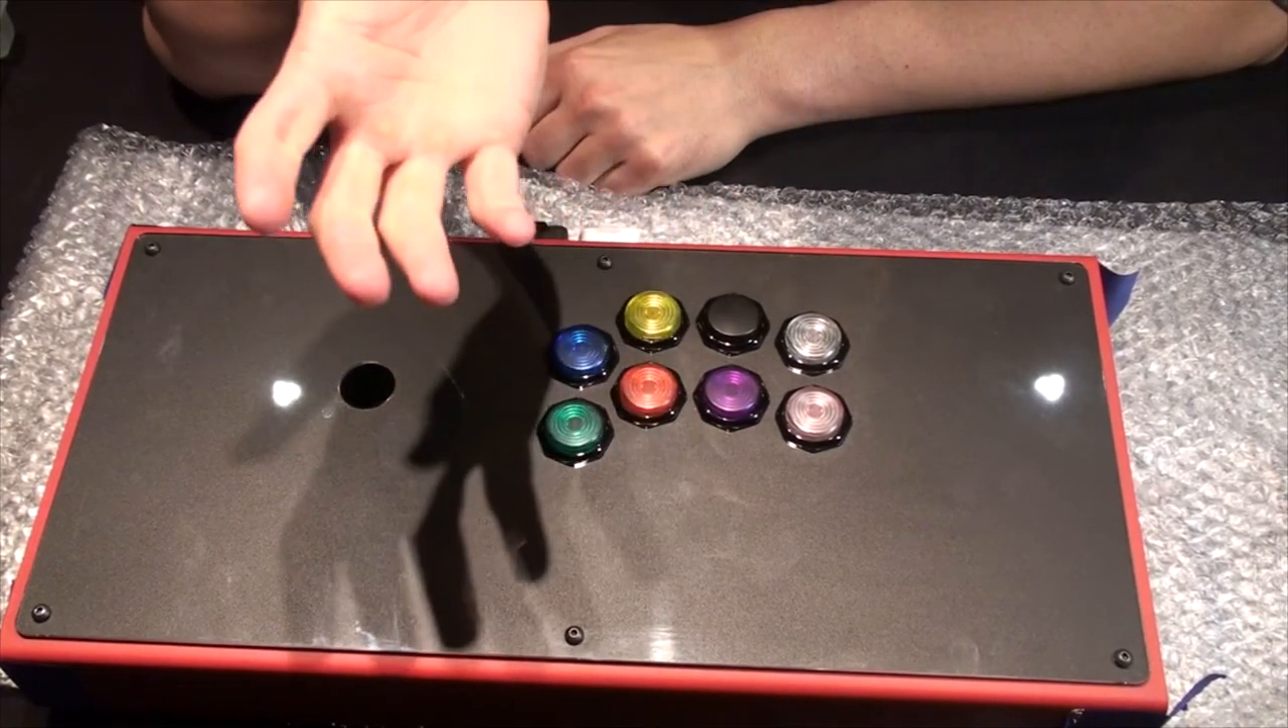Alright, so that's our buttons installed. We're not wiring them yet. We're going to talk about repairing wiring in an upcoming episode.